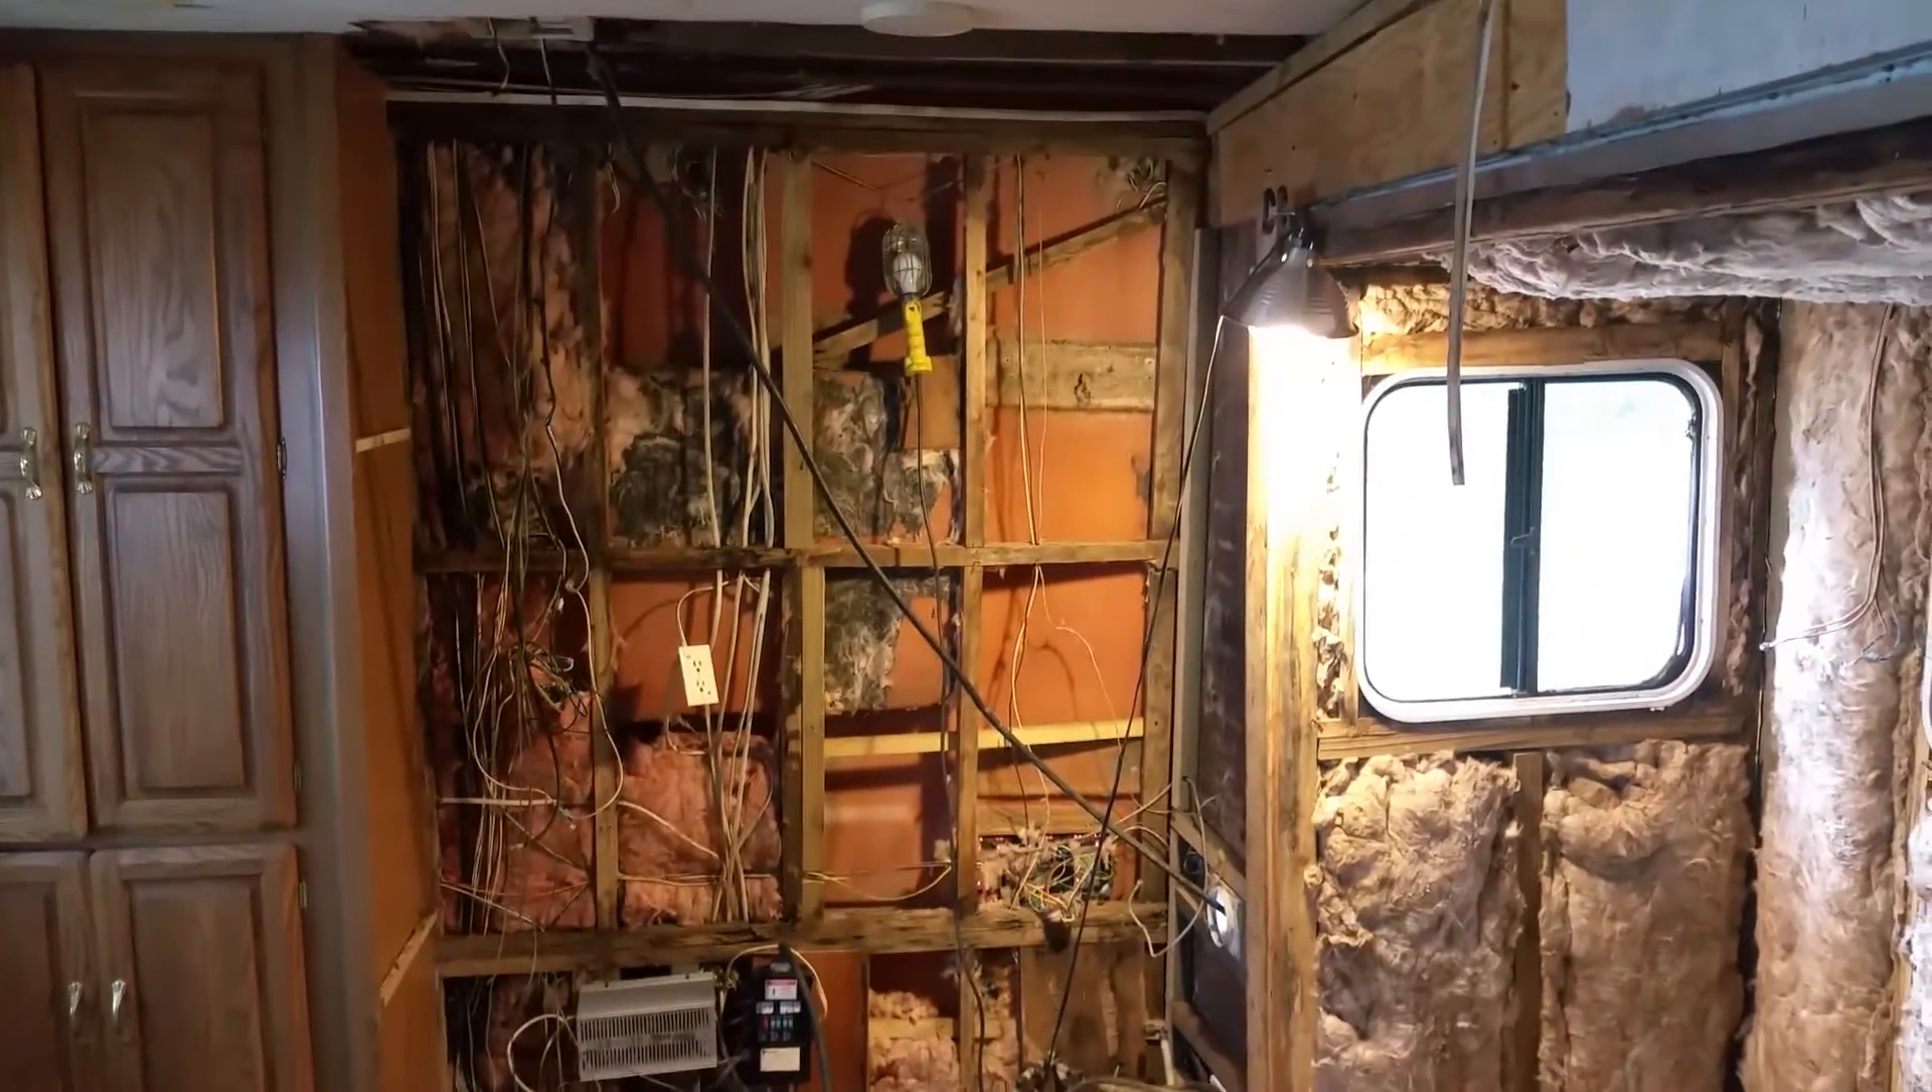So, this back wall here, we still have to do. We tore all of that down.